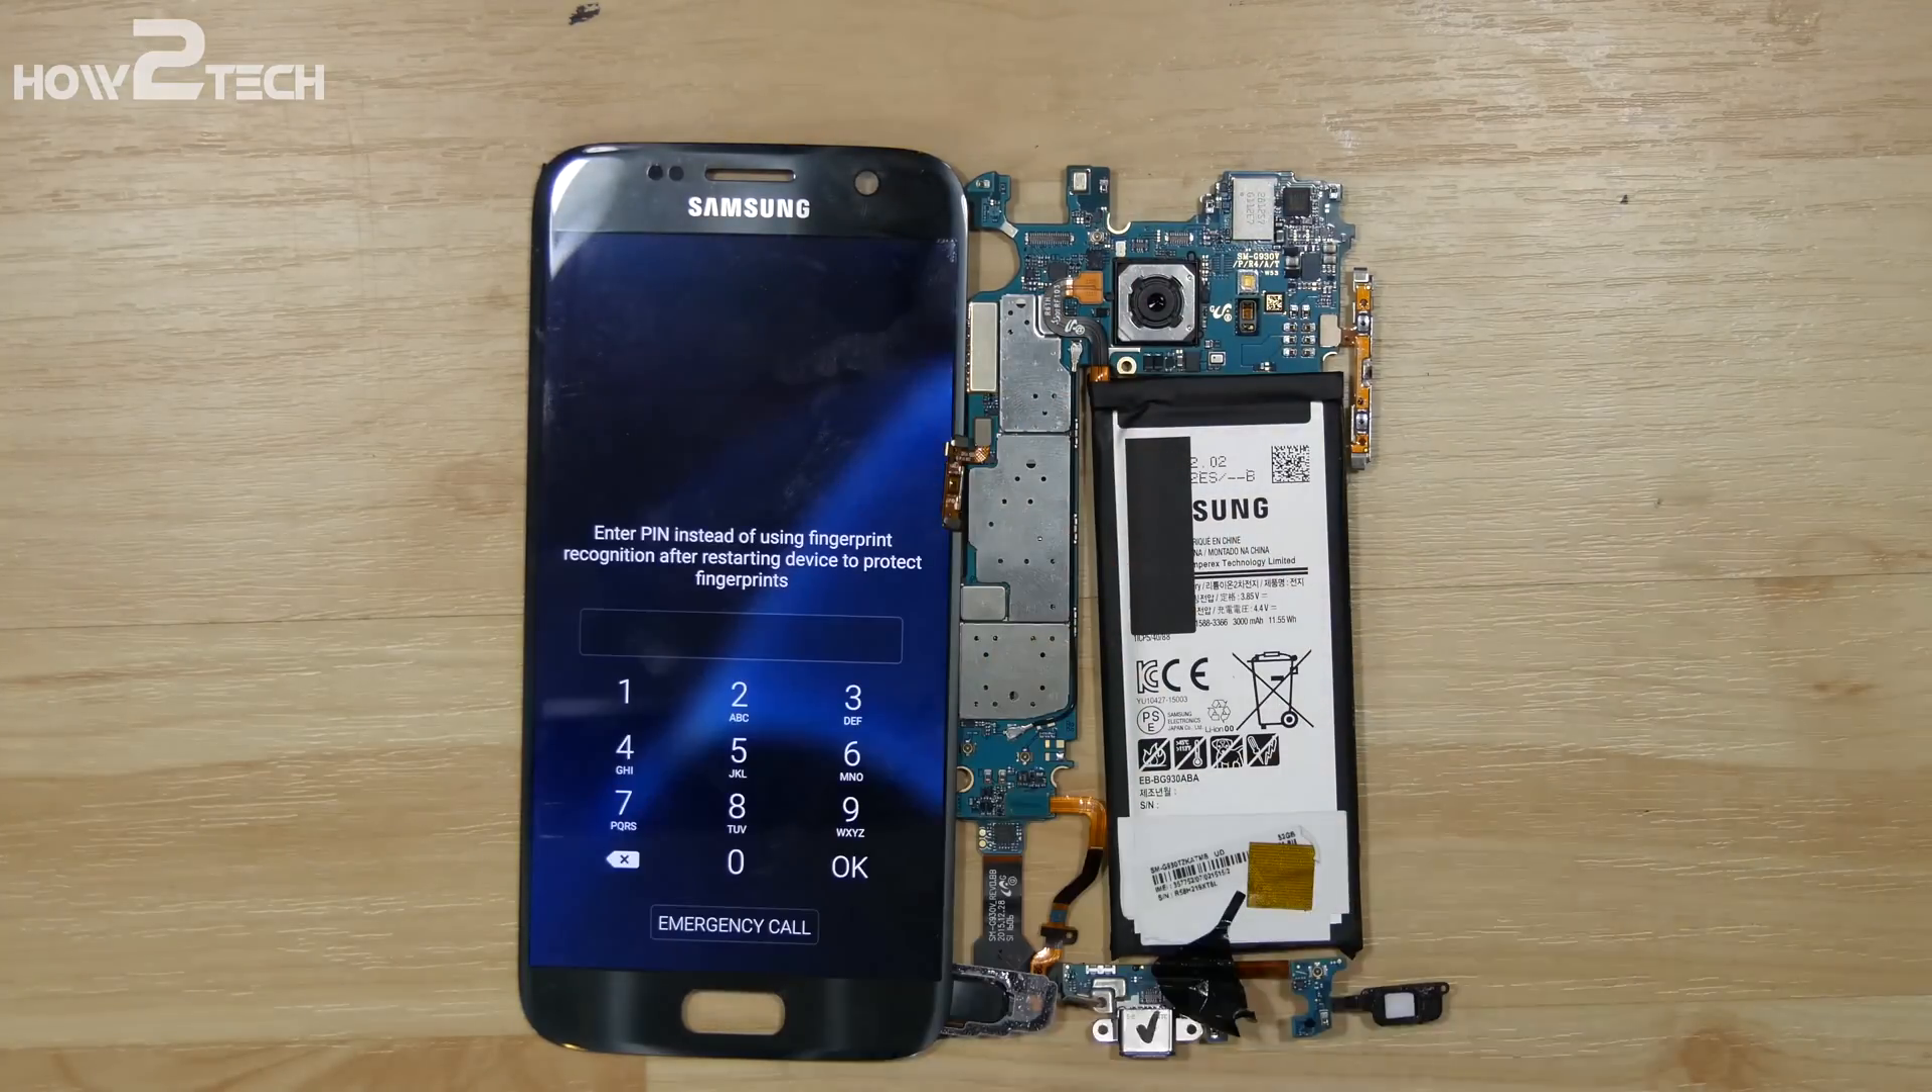Every single portion of this Samsung Galaxy S7 has been removed and ready for a new display, new charge port, new home button, whatever you'd like to do.